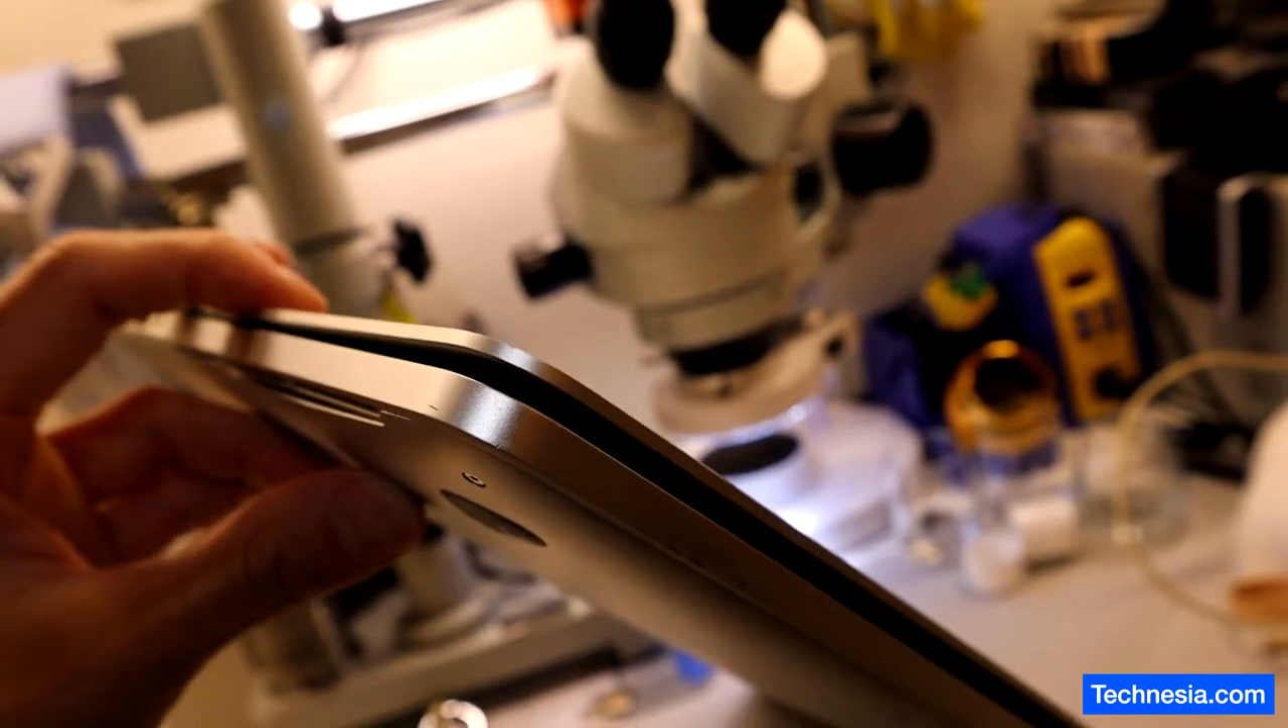The MacBook won't close all the way and it seems like something is pushing the MacBook up.